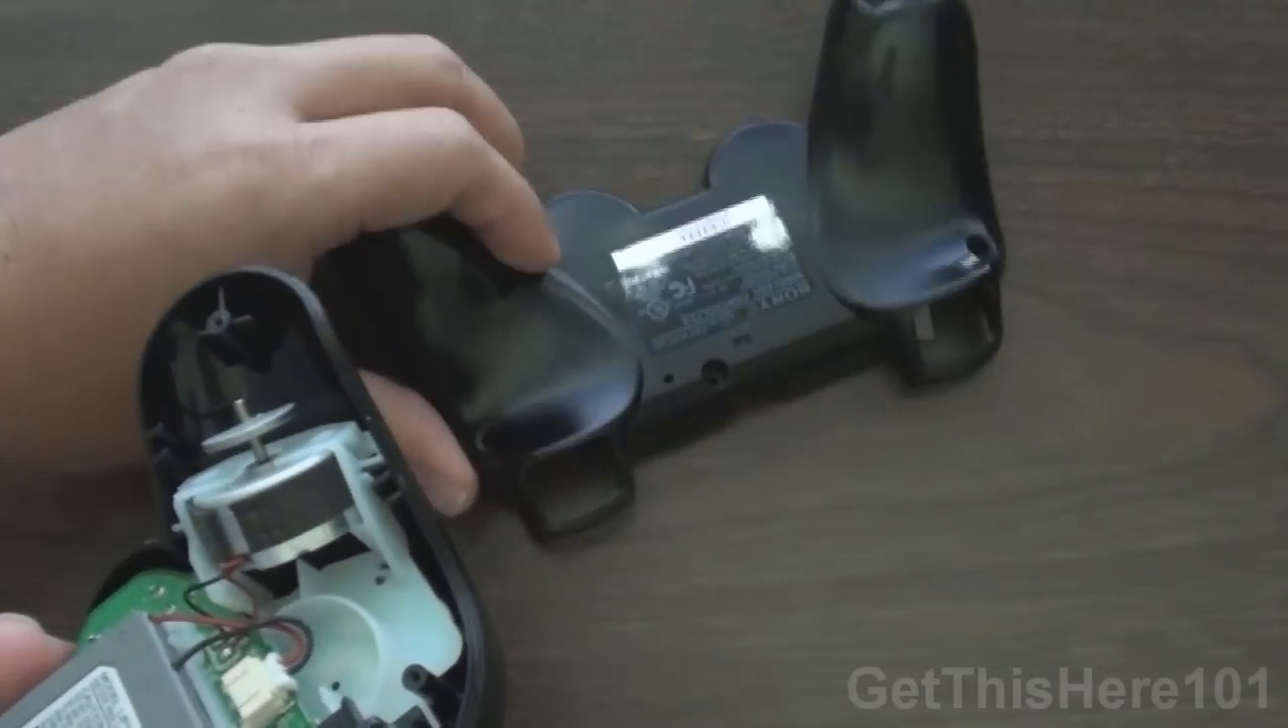So the back piece is off and we can set that aside.